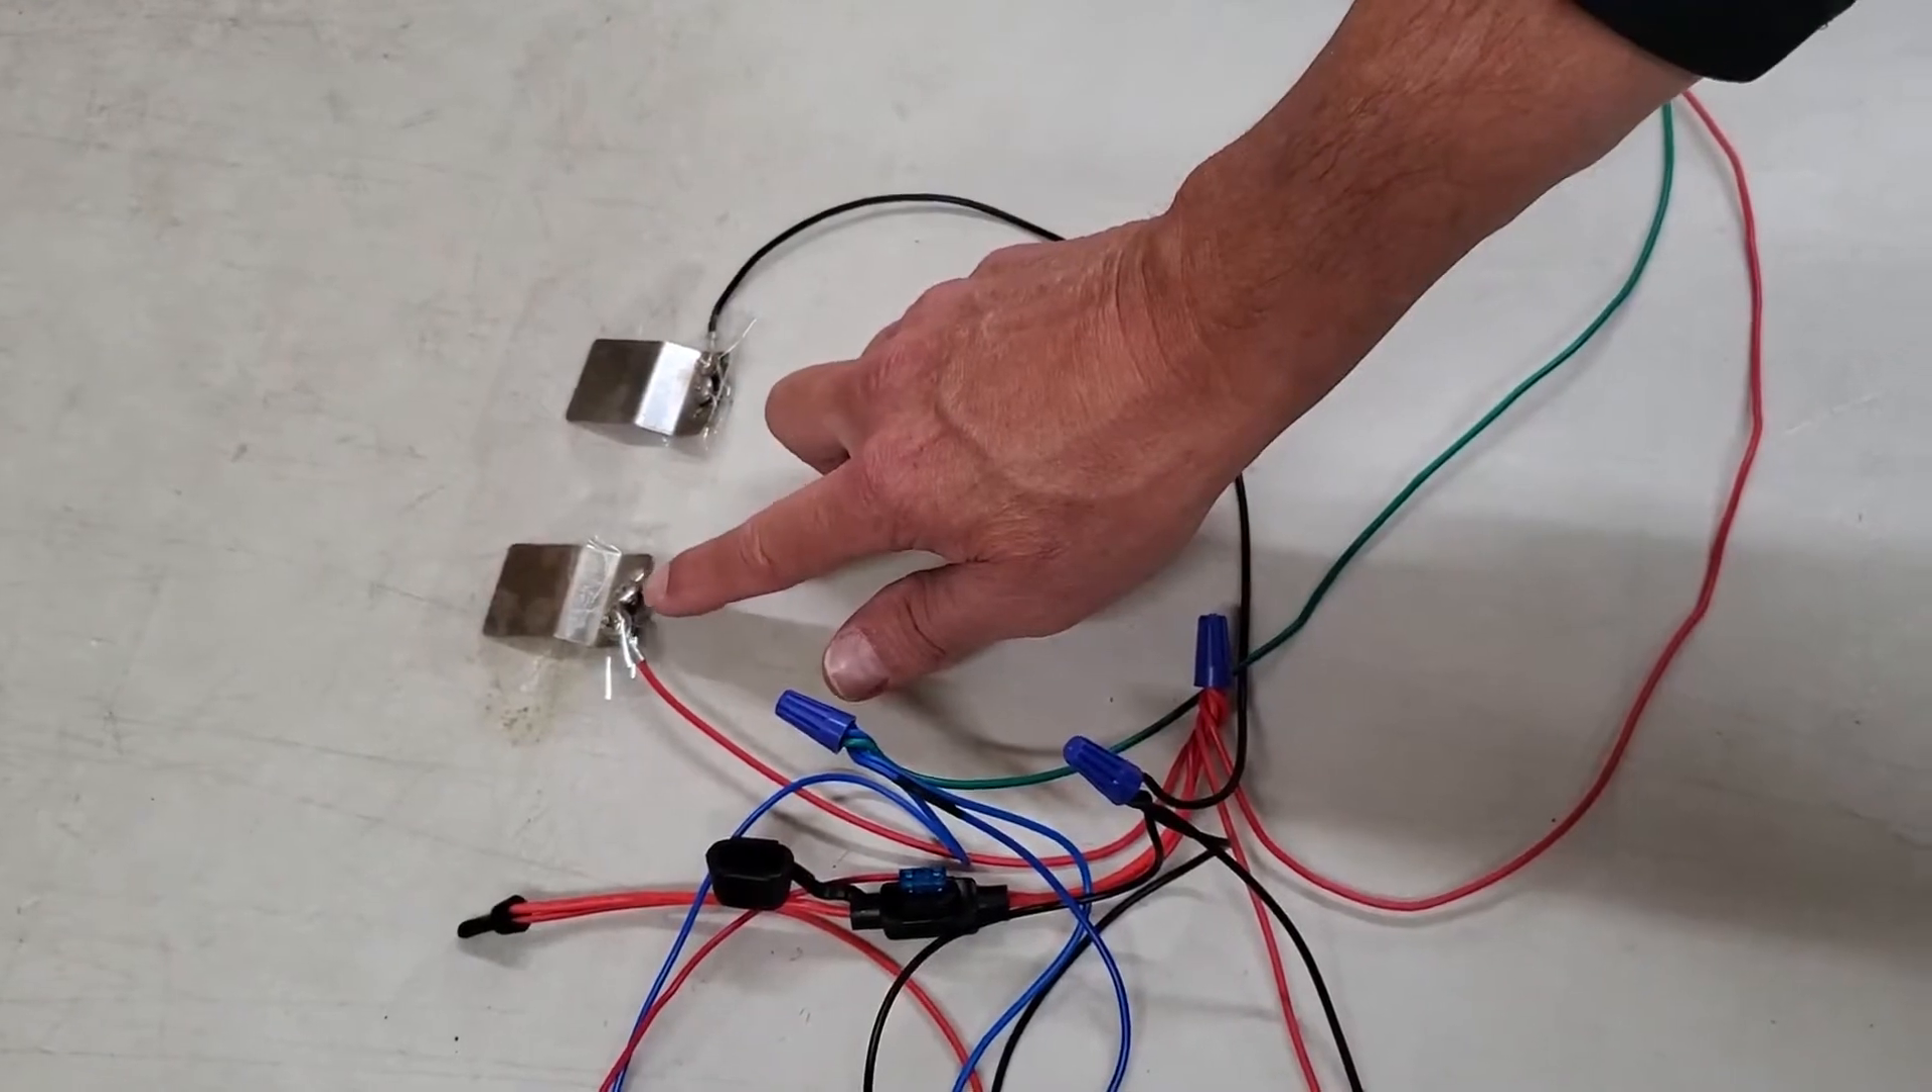What we need to mention is the battery plates have the black and red wires attached to them with the outside screws through donut connectors.